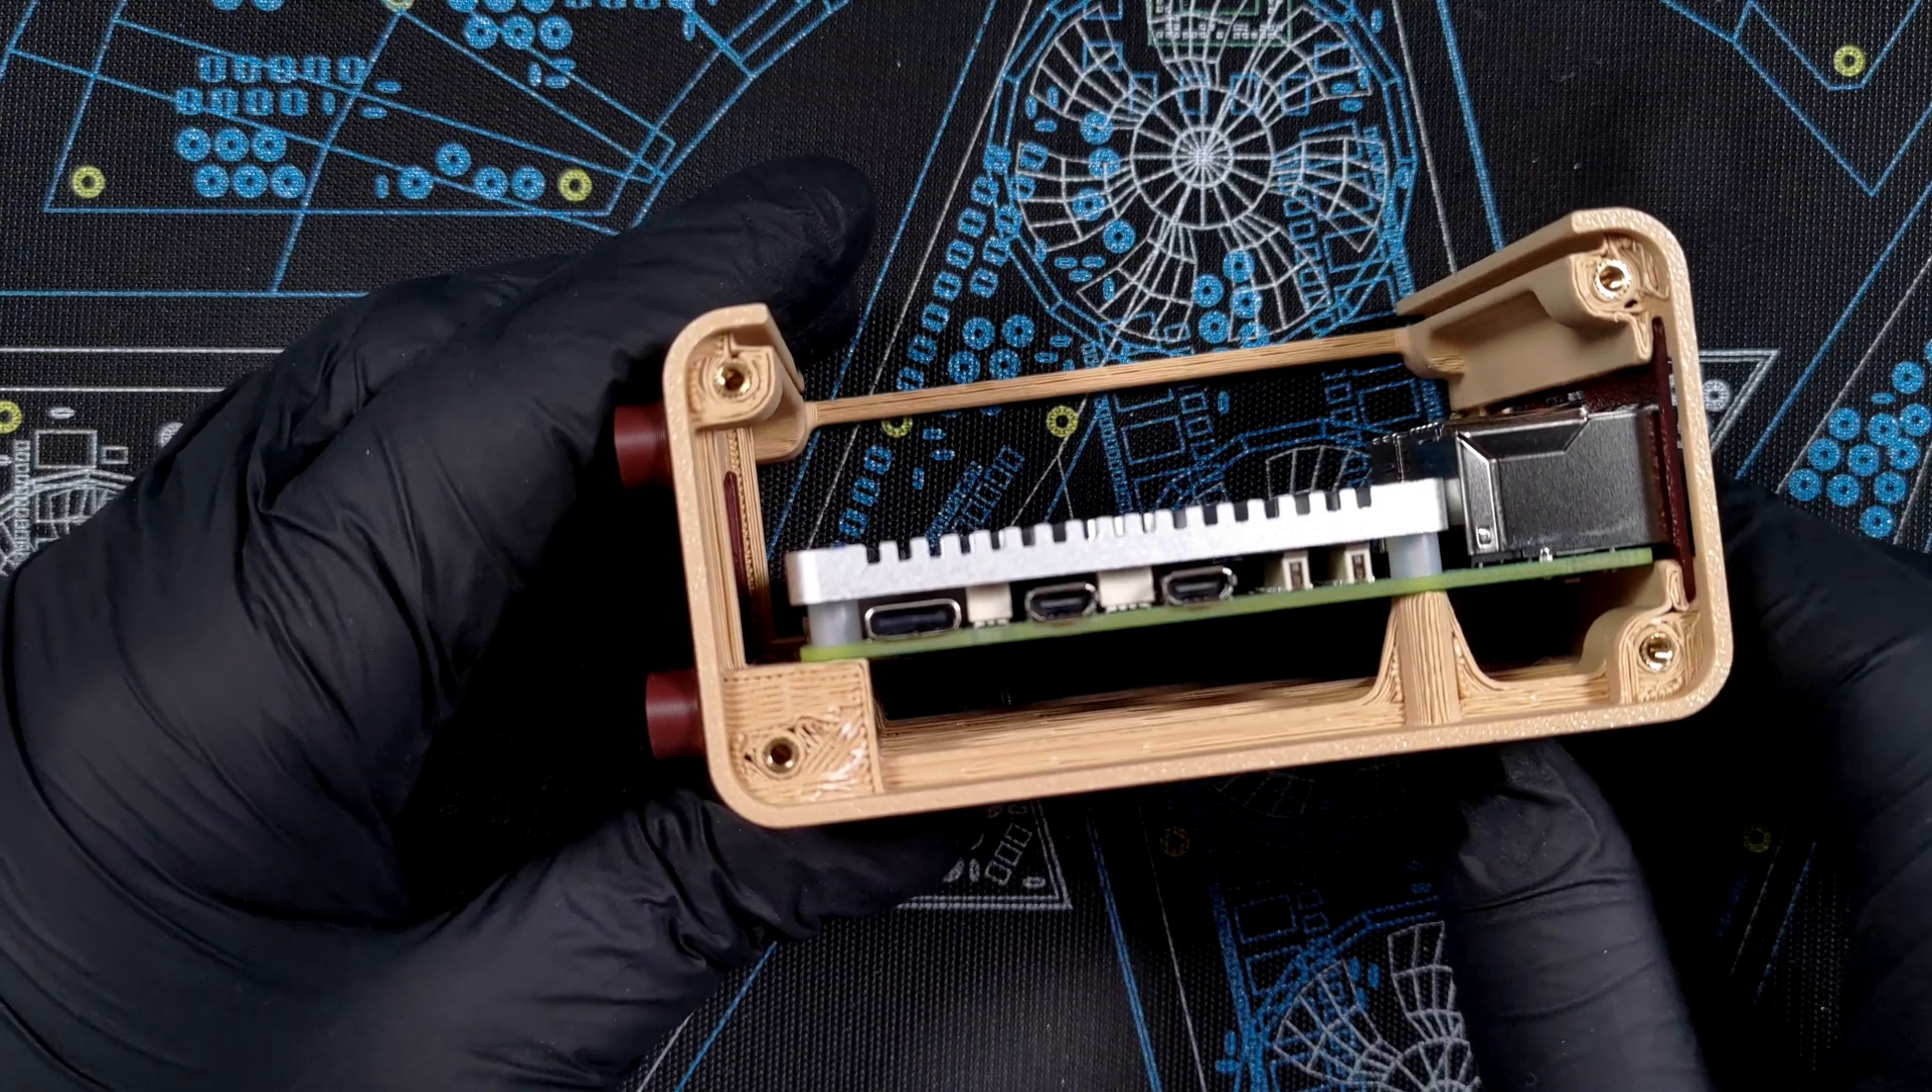Yeah that fits now i'll keep the back panel off for now.